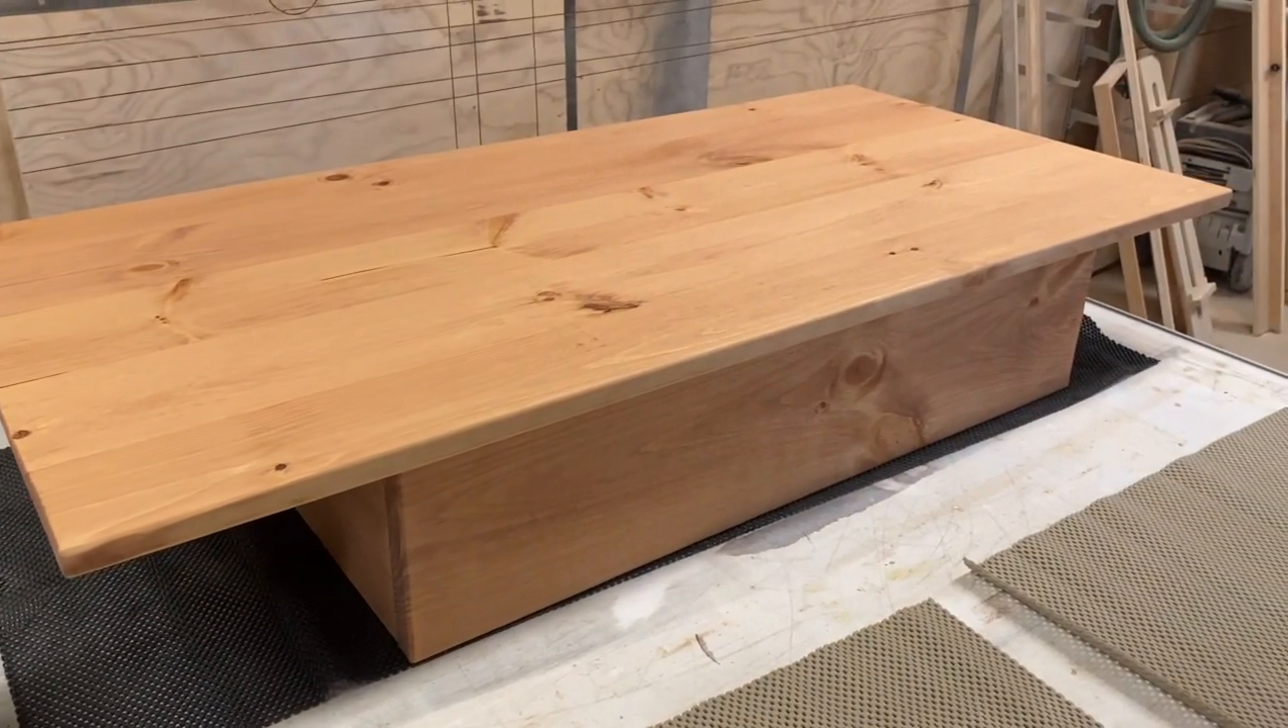There you see the top and skirt attached.